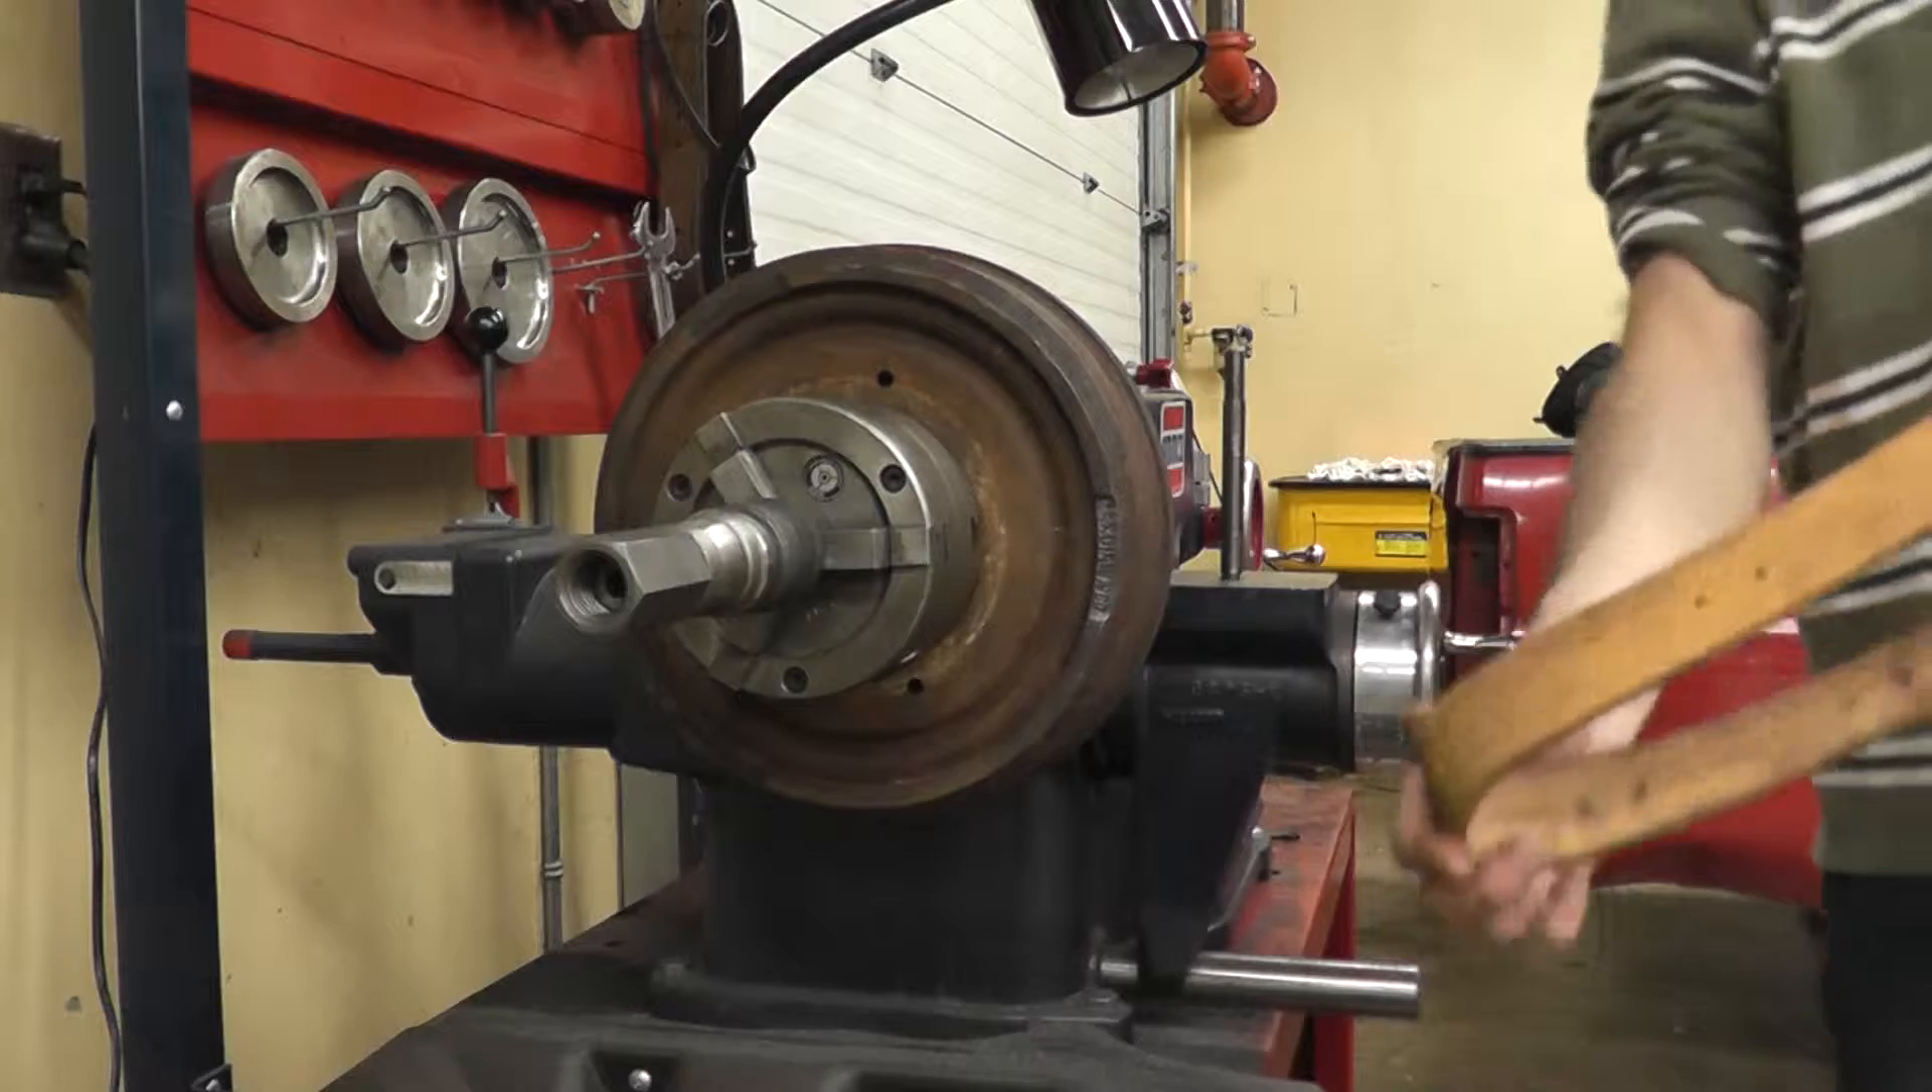Once we have mounted our drum, we now need to put on our rubber band.